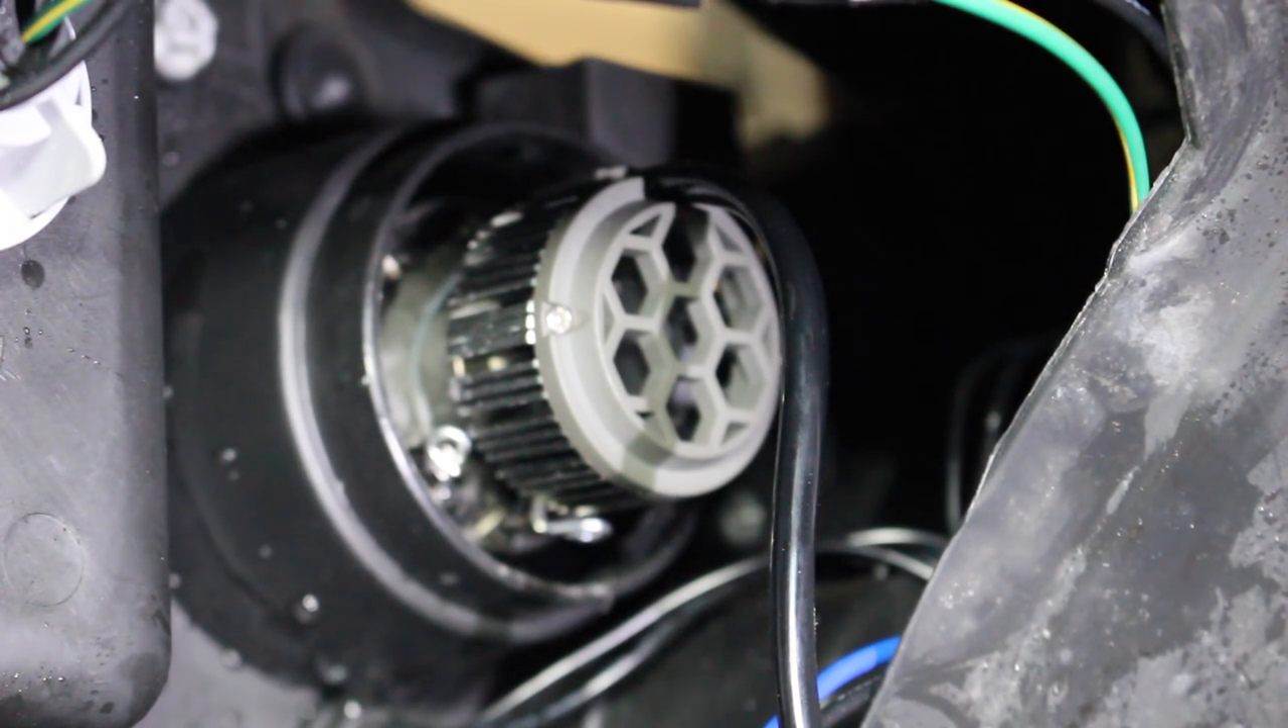So, as you can see, we've got the new bulb clipped in there.